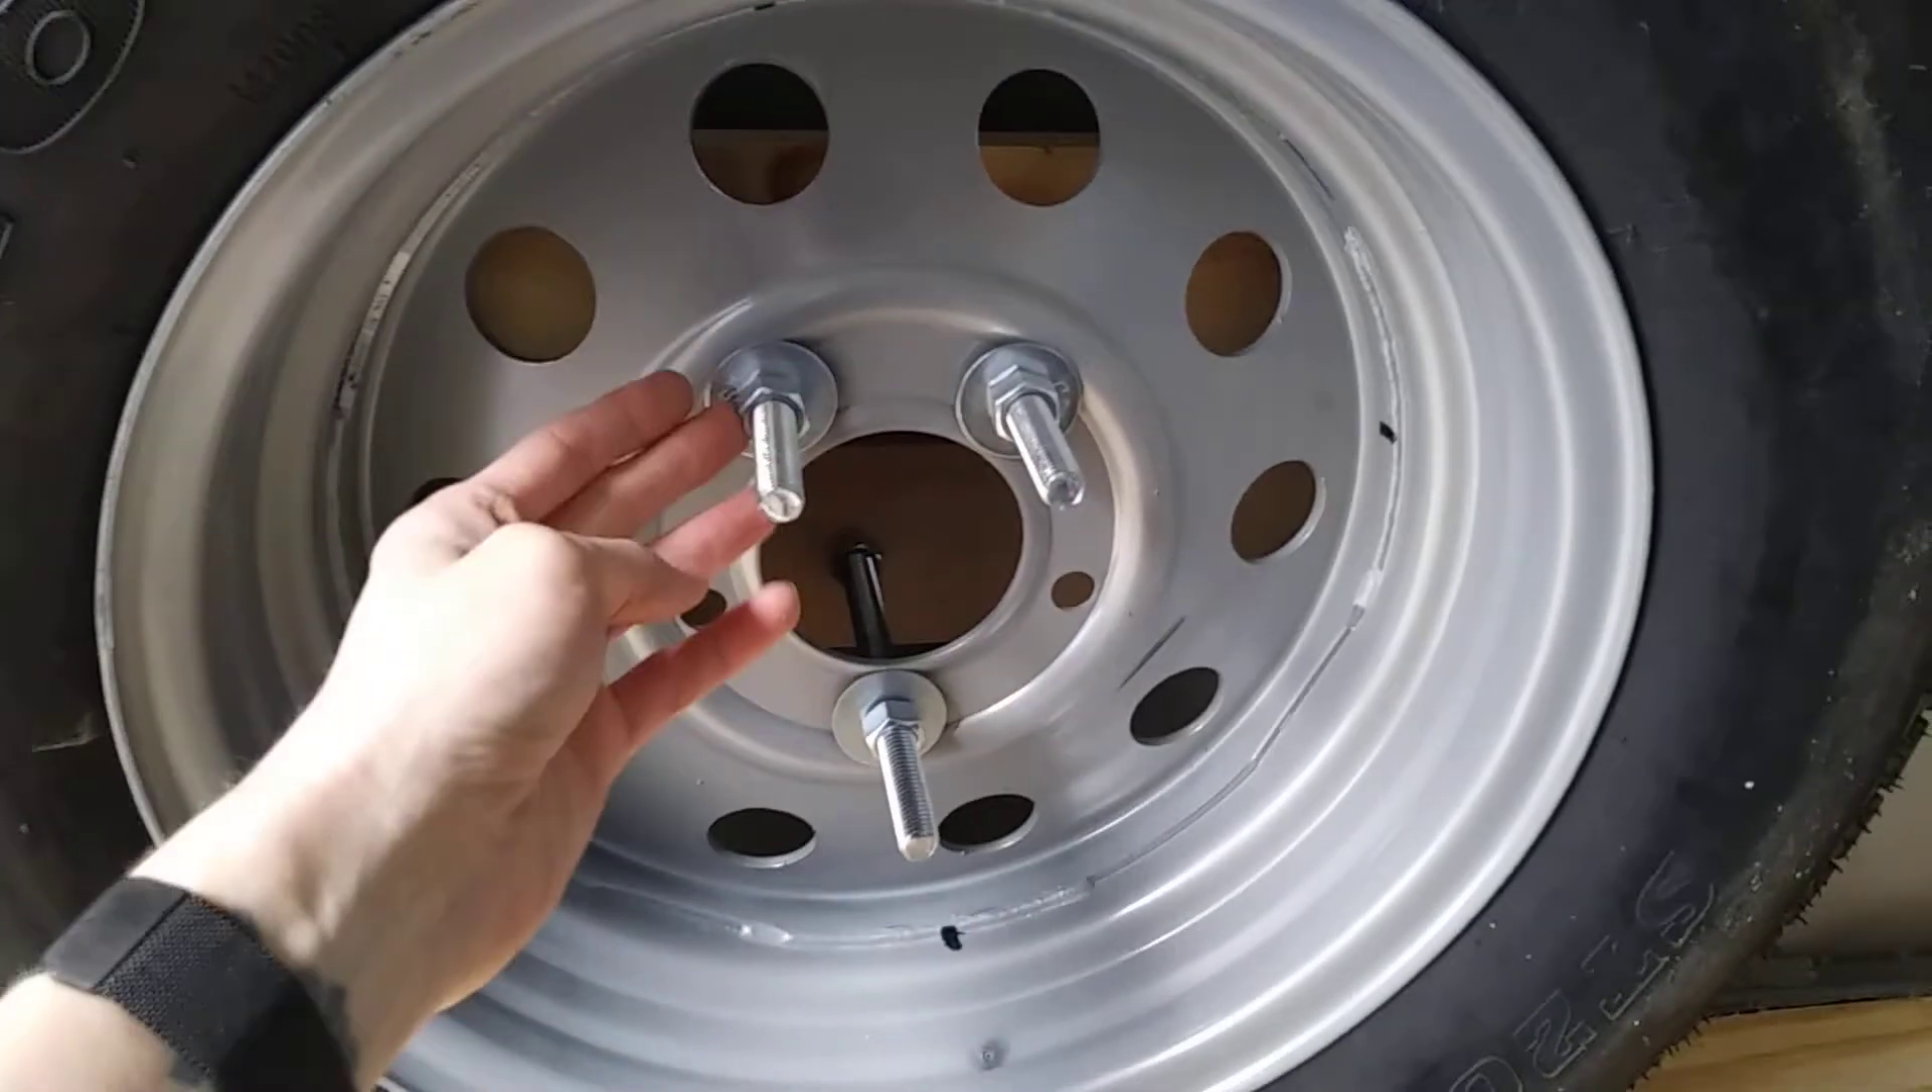But so I've got the washers on there just to make sure the bolts gonna hold on there good and then I just have it hand tighten so that way I don't need tools to take this off.